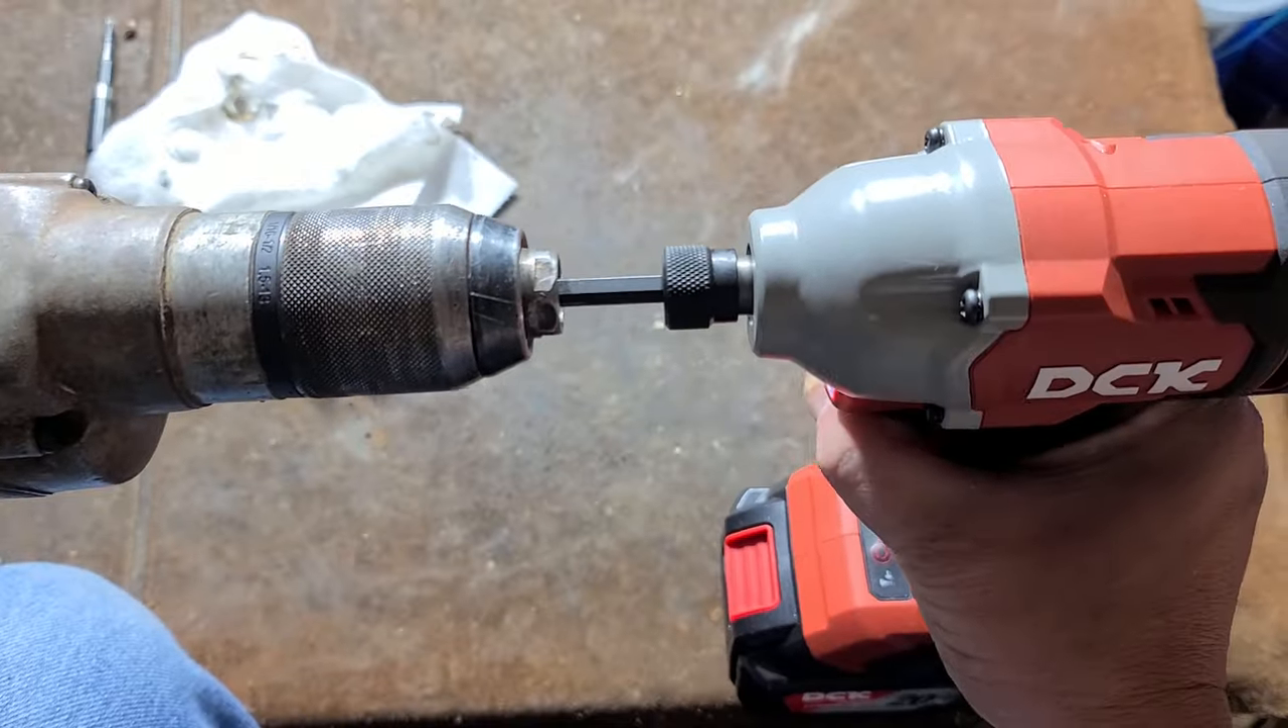We can see an issue there where just the chuck is actually technically tight but it's right up against the housing.